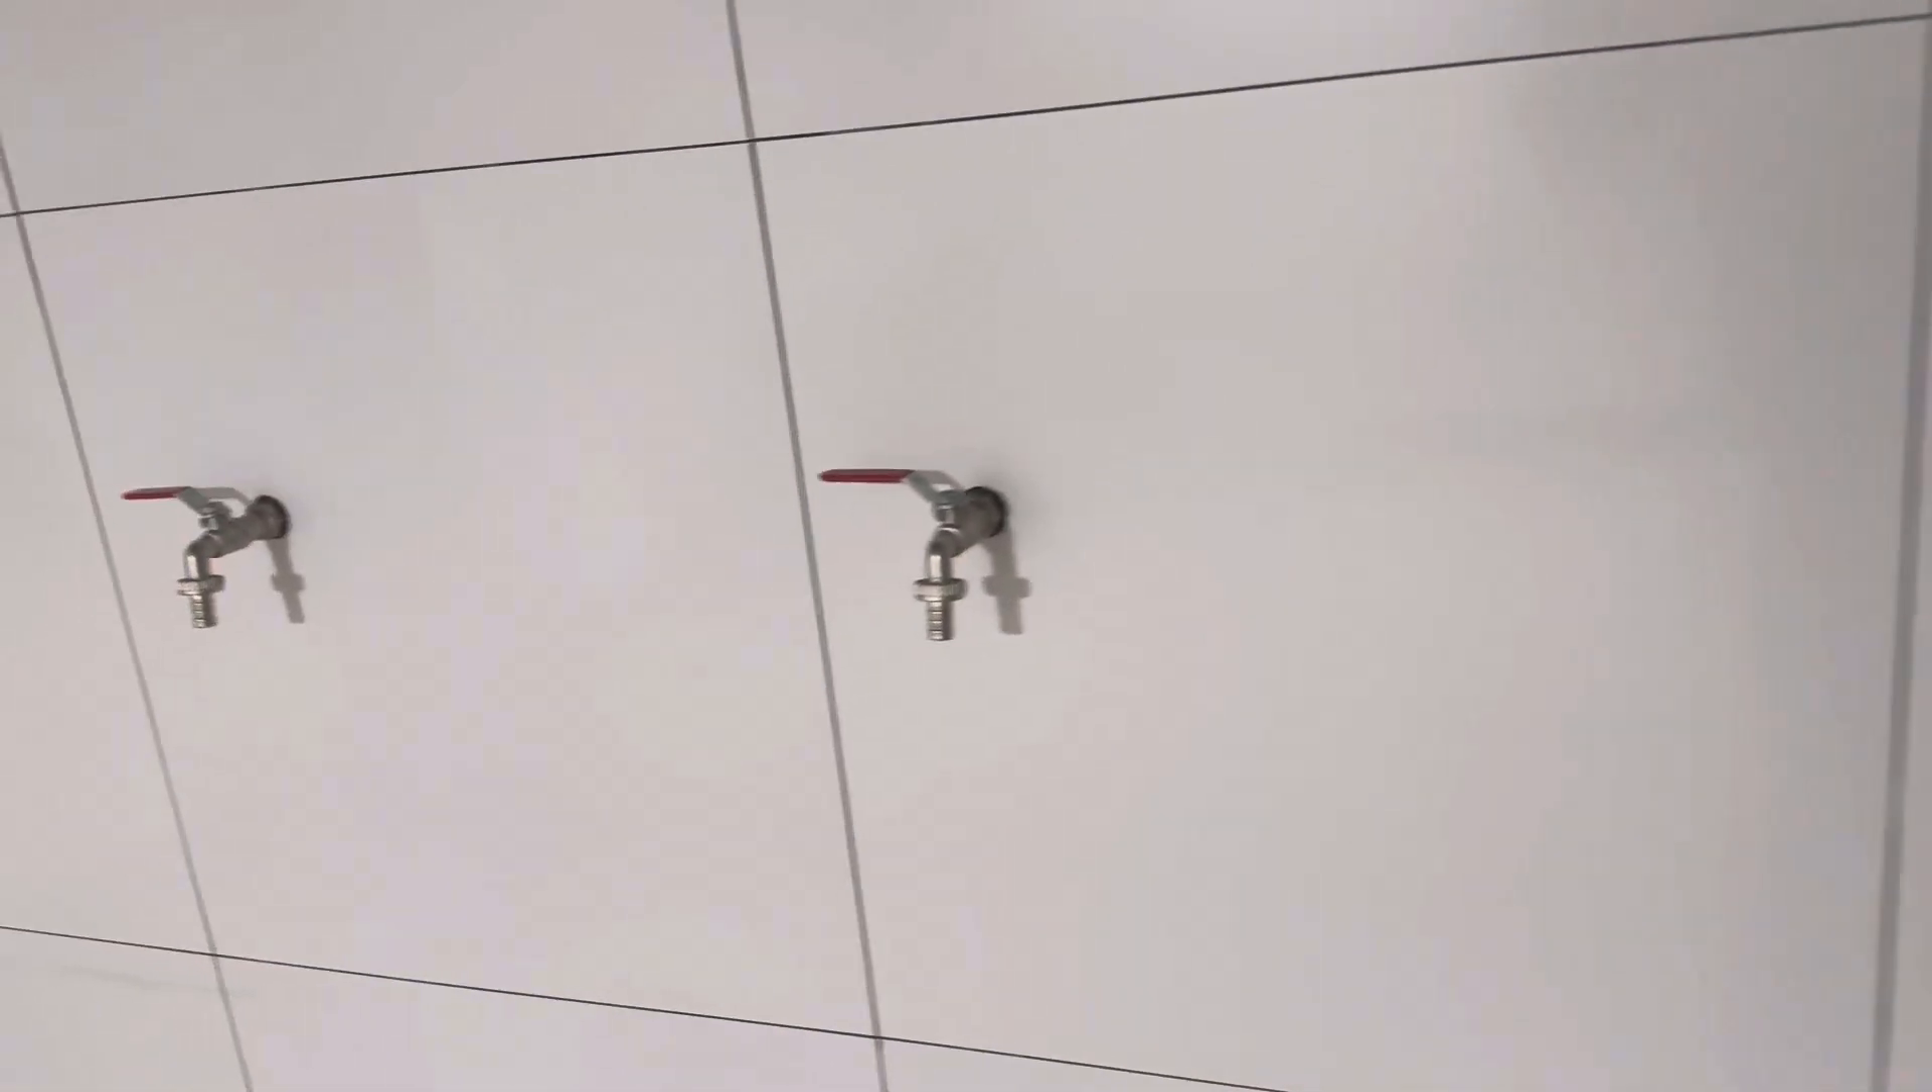Ya está instalado la grifería acá está la pared también ya está.